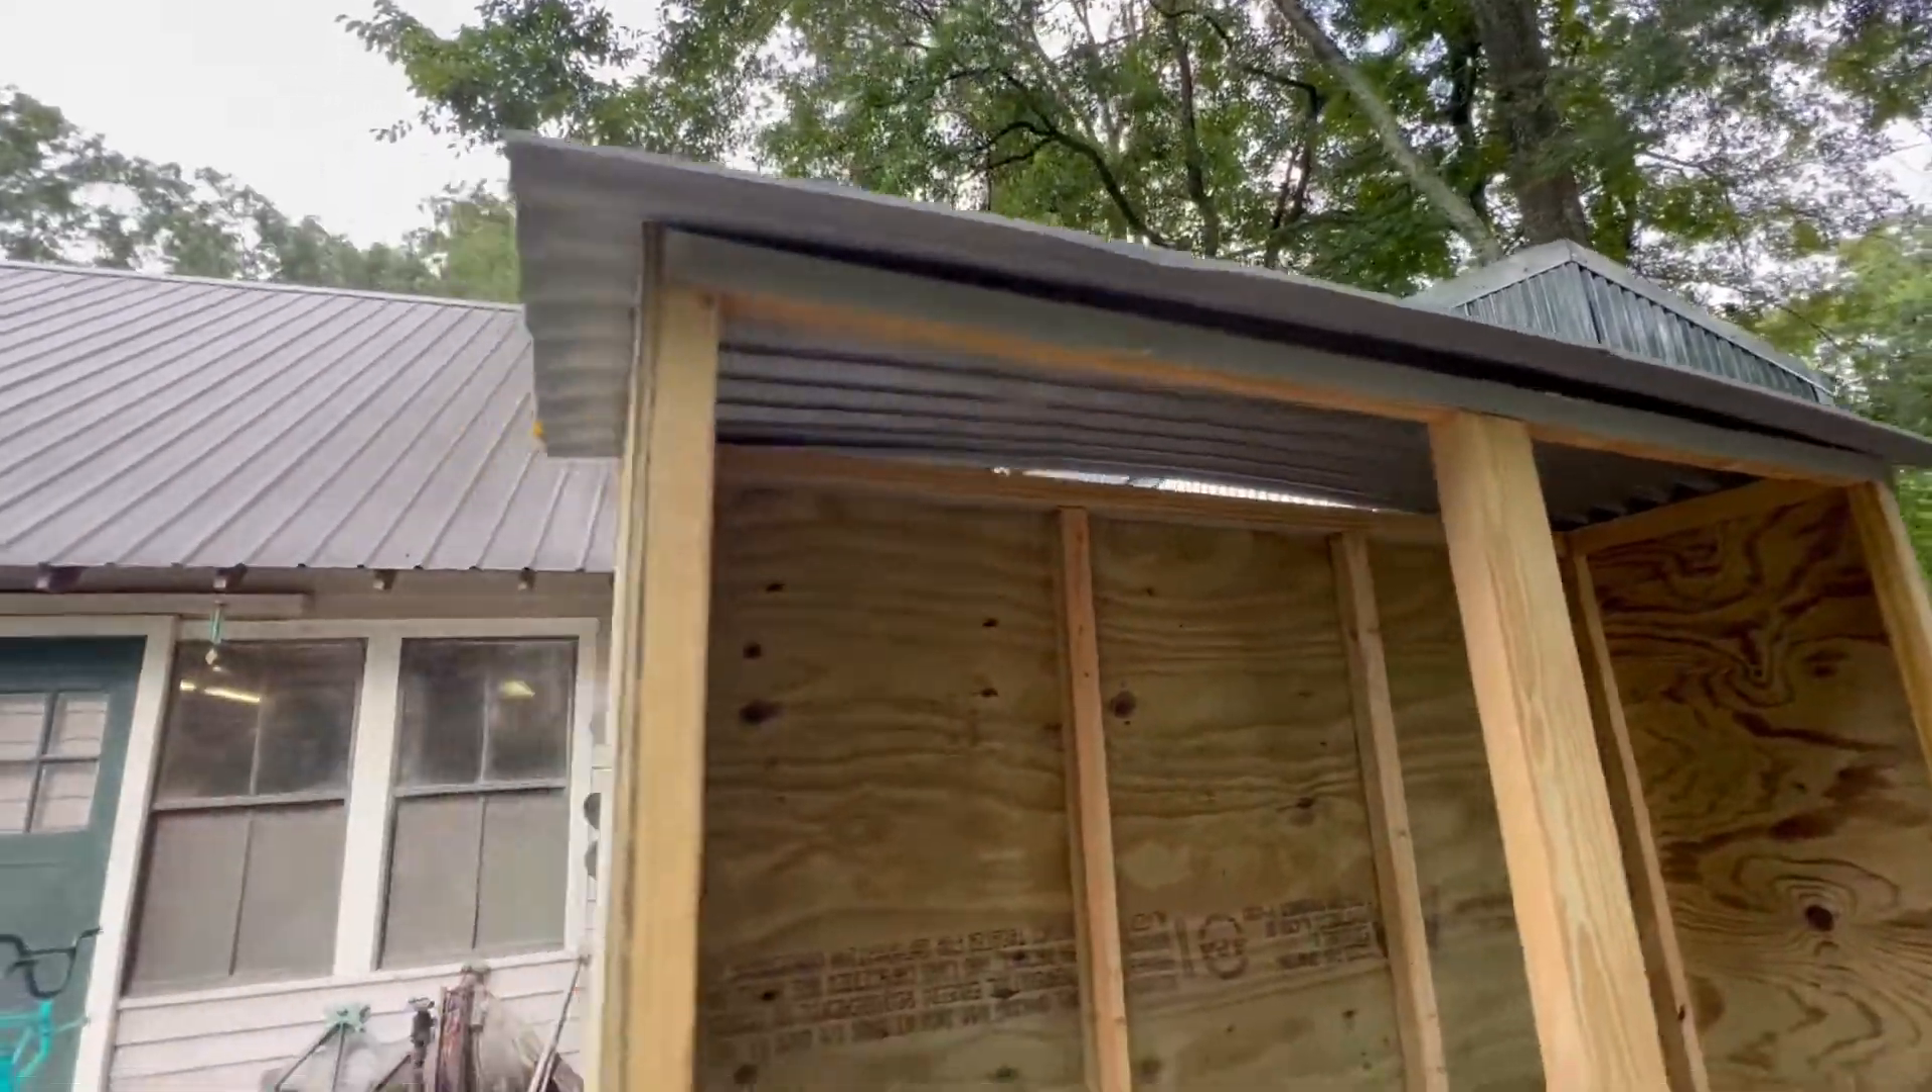I put my sheet metal on the top and screwed it down on the ends.